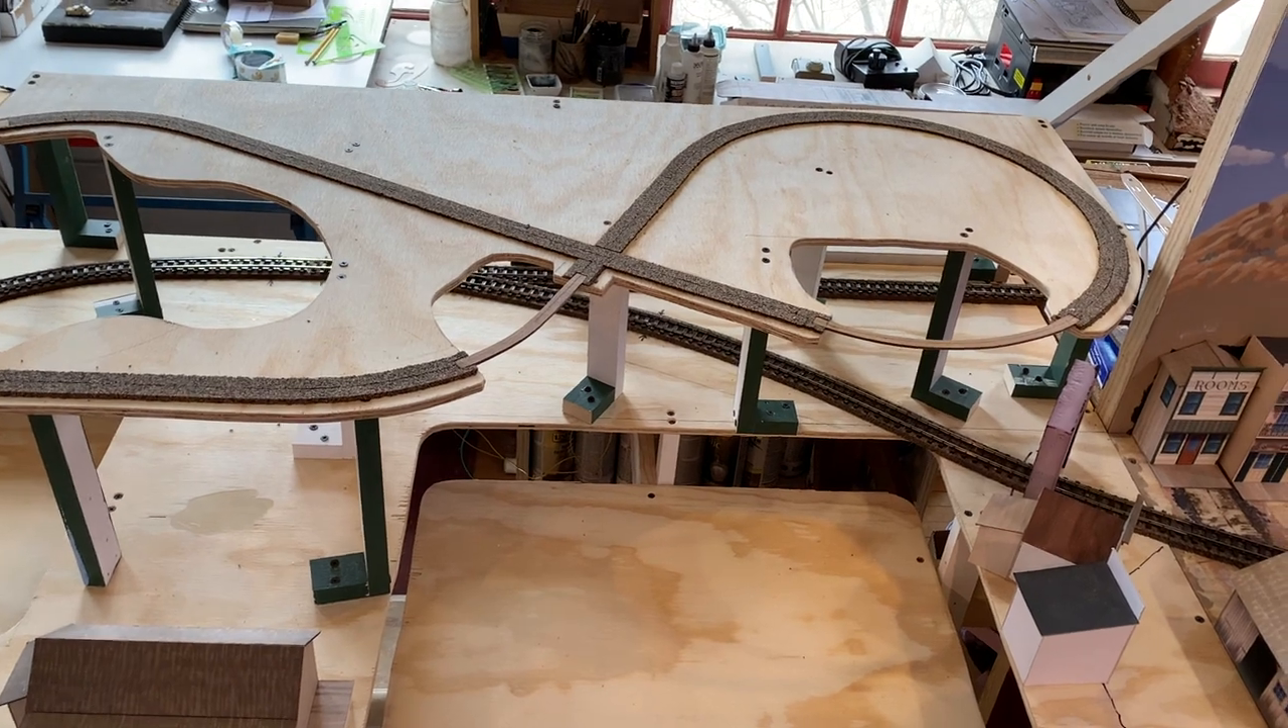And here's how the upper deck looks with the cork roadbed in and those thumbtacks removed.